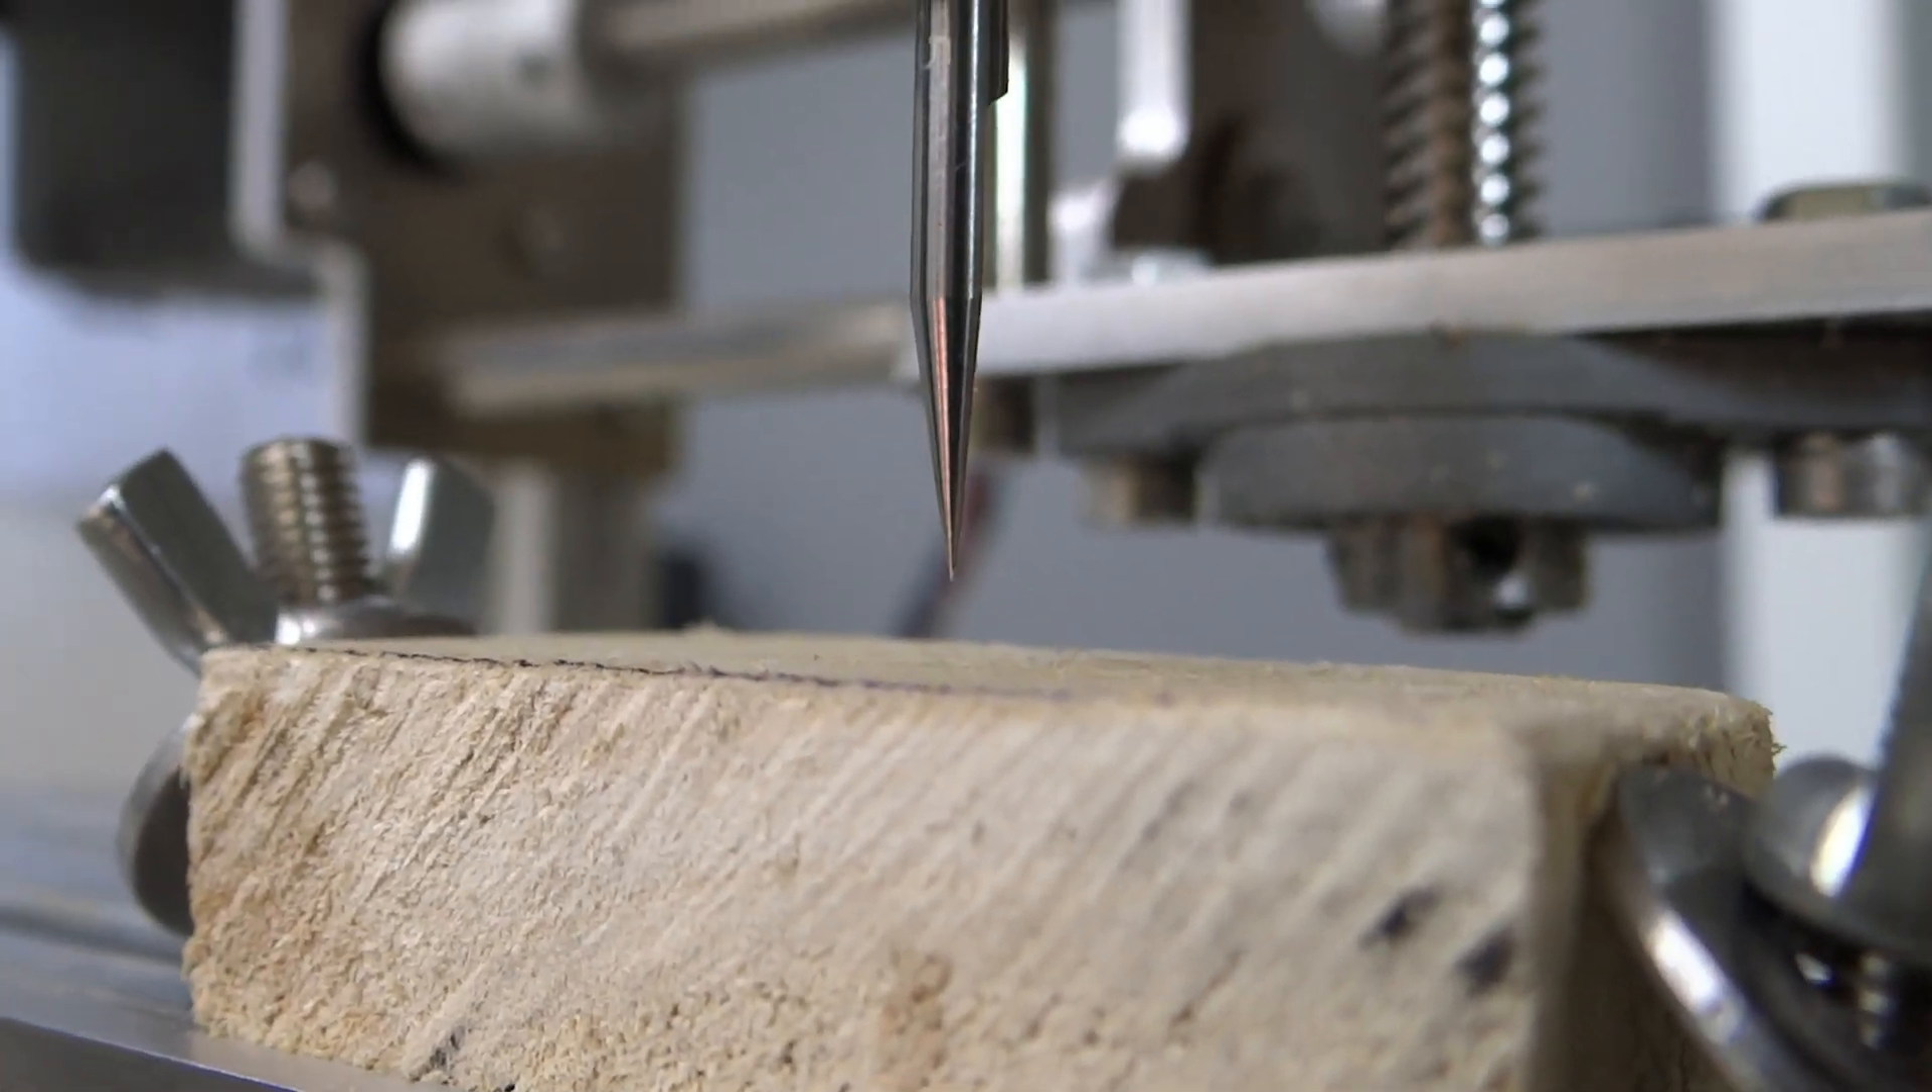As you can see we still have small space between the bit and the material so we can now using the arrow set it to perfectly zero.